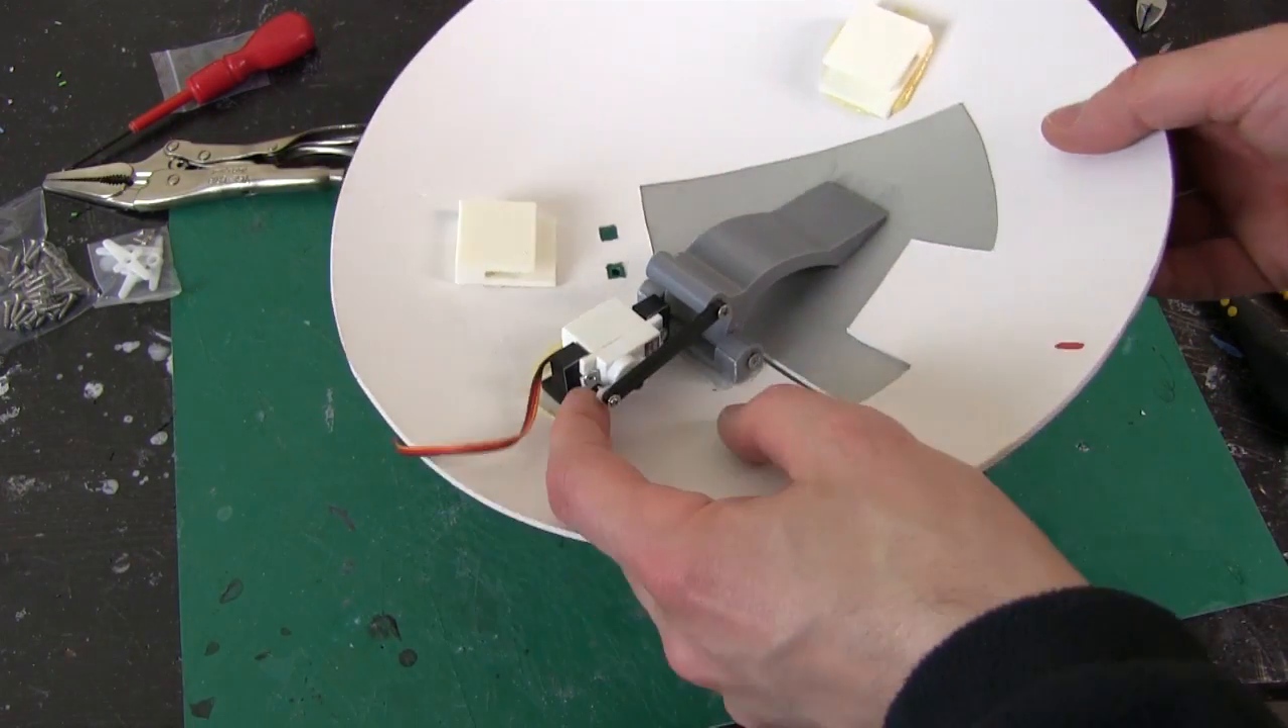I've fitted my servo now, which is just in another block with a lever, so when the servo turns, it opens the panel, which seems to work quite well.